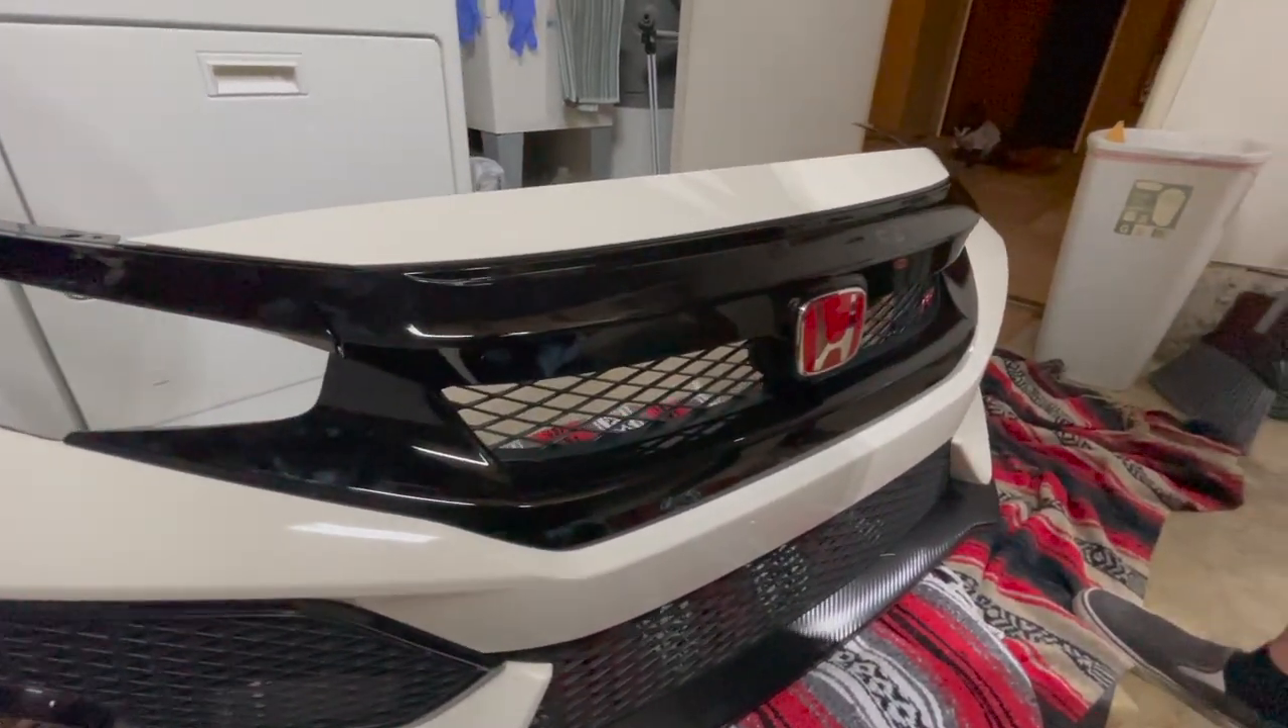All right everyone gone ahead and finished up the installation of the 2020 grill.